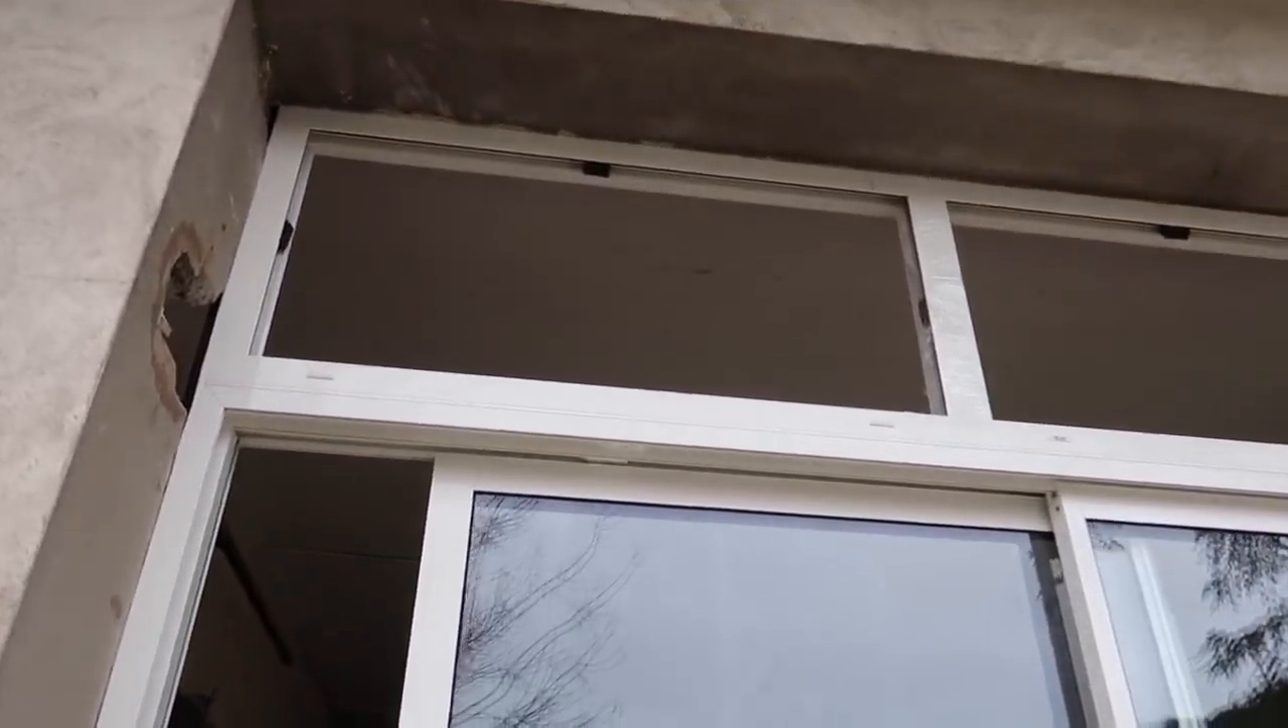Deux baies vitrées sont posés Il manque les trois fenêtres là-haut.